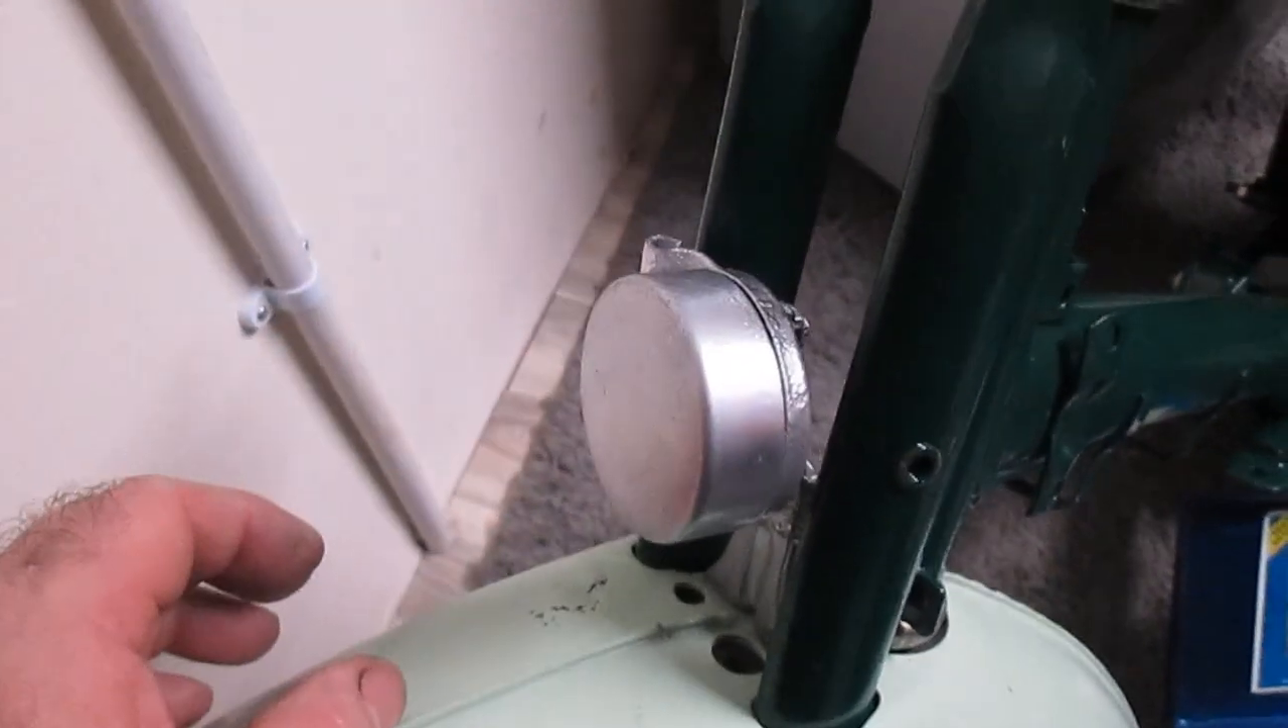Right that's the bell in position there.